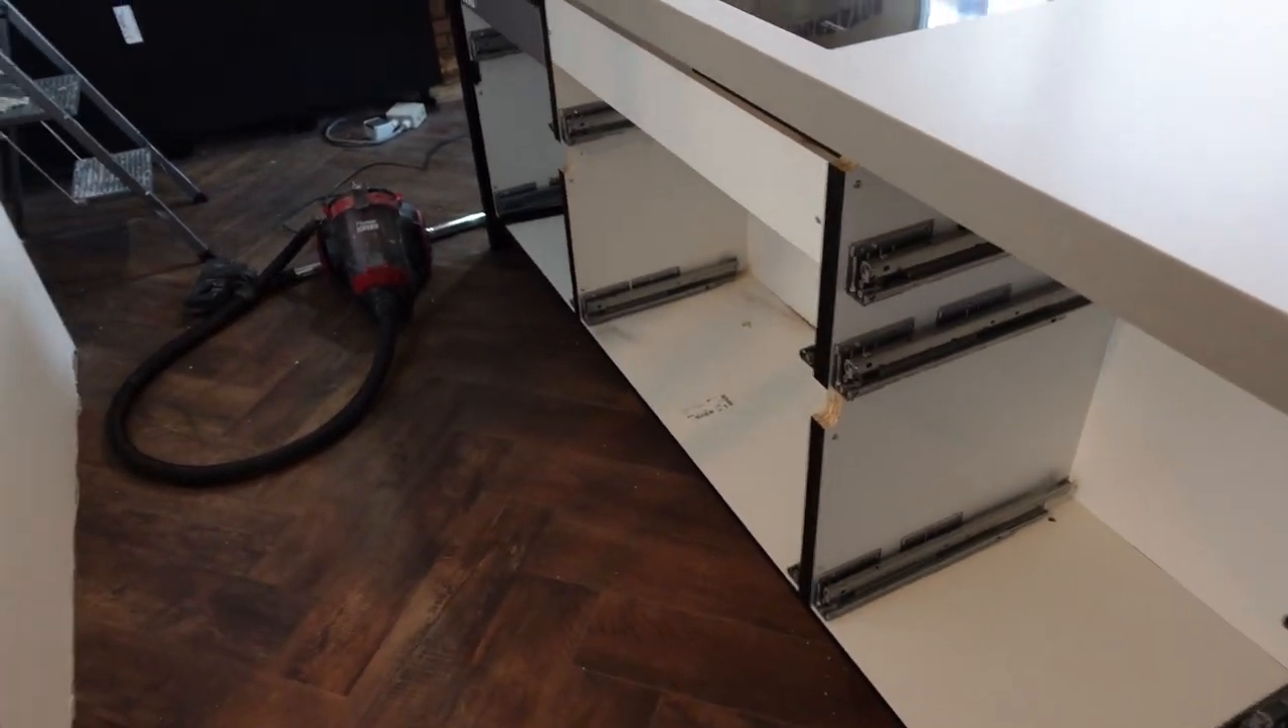En ook alle lades zitten er nog niet in.